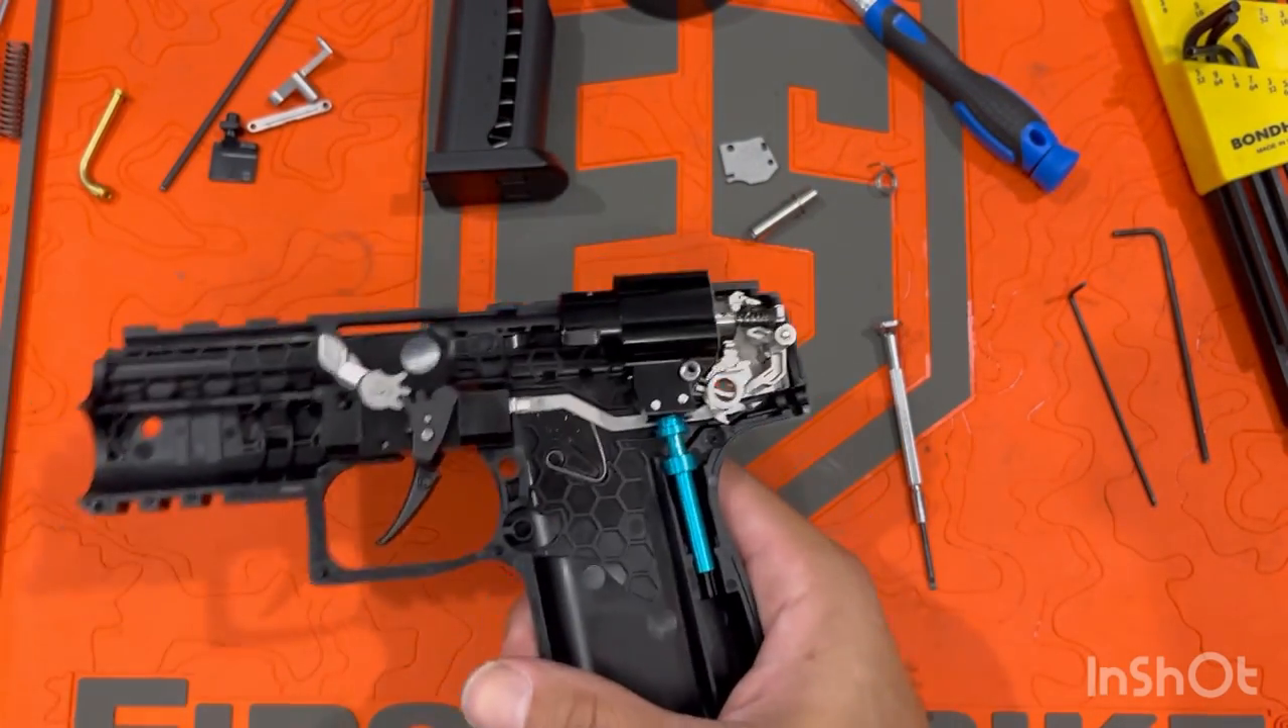Now you can see there's a bunch of parts that are loose. We're not done putting it all back together here.